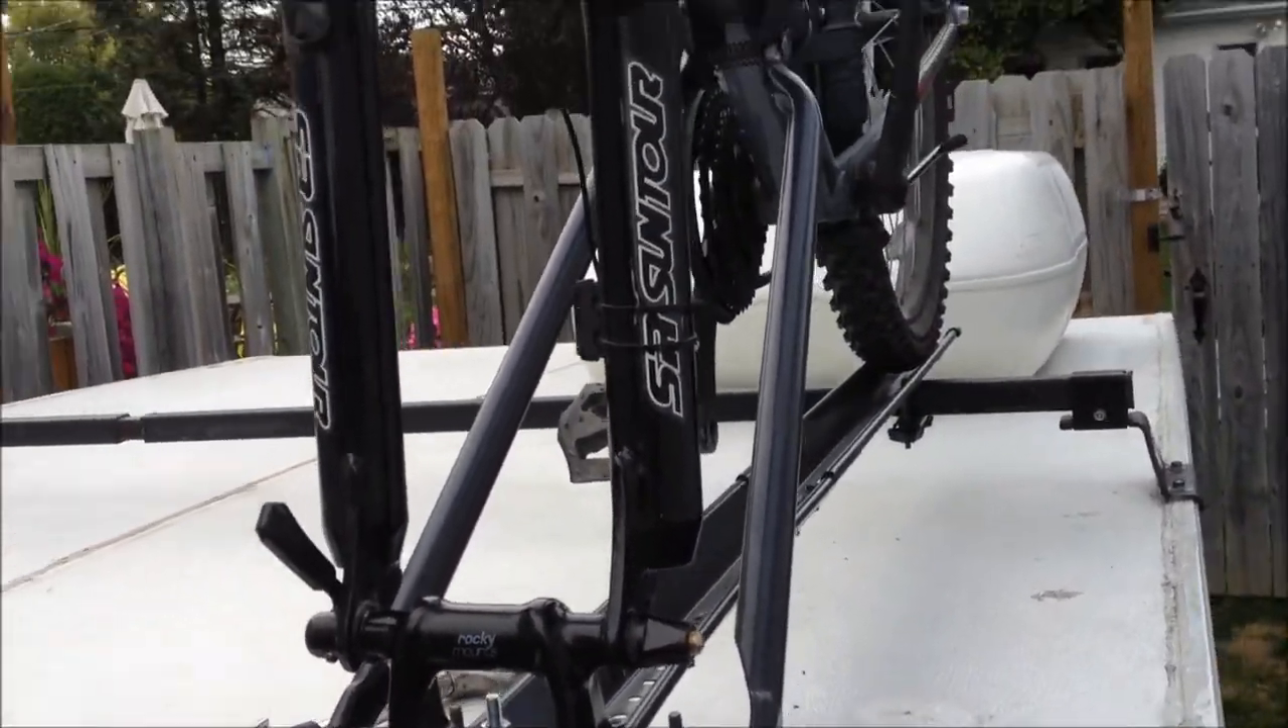Here we can see the bike installed now, so everything came out to plan. Forks are nicely mounted inside the mount.